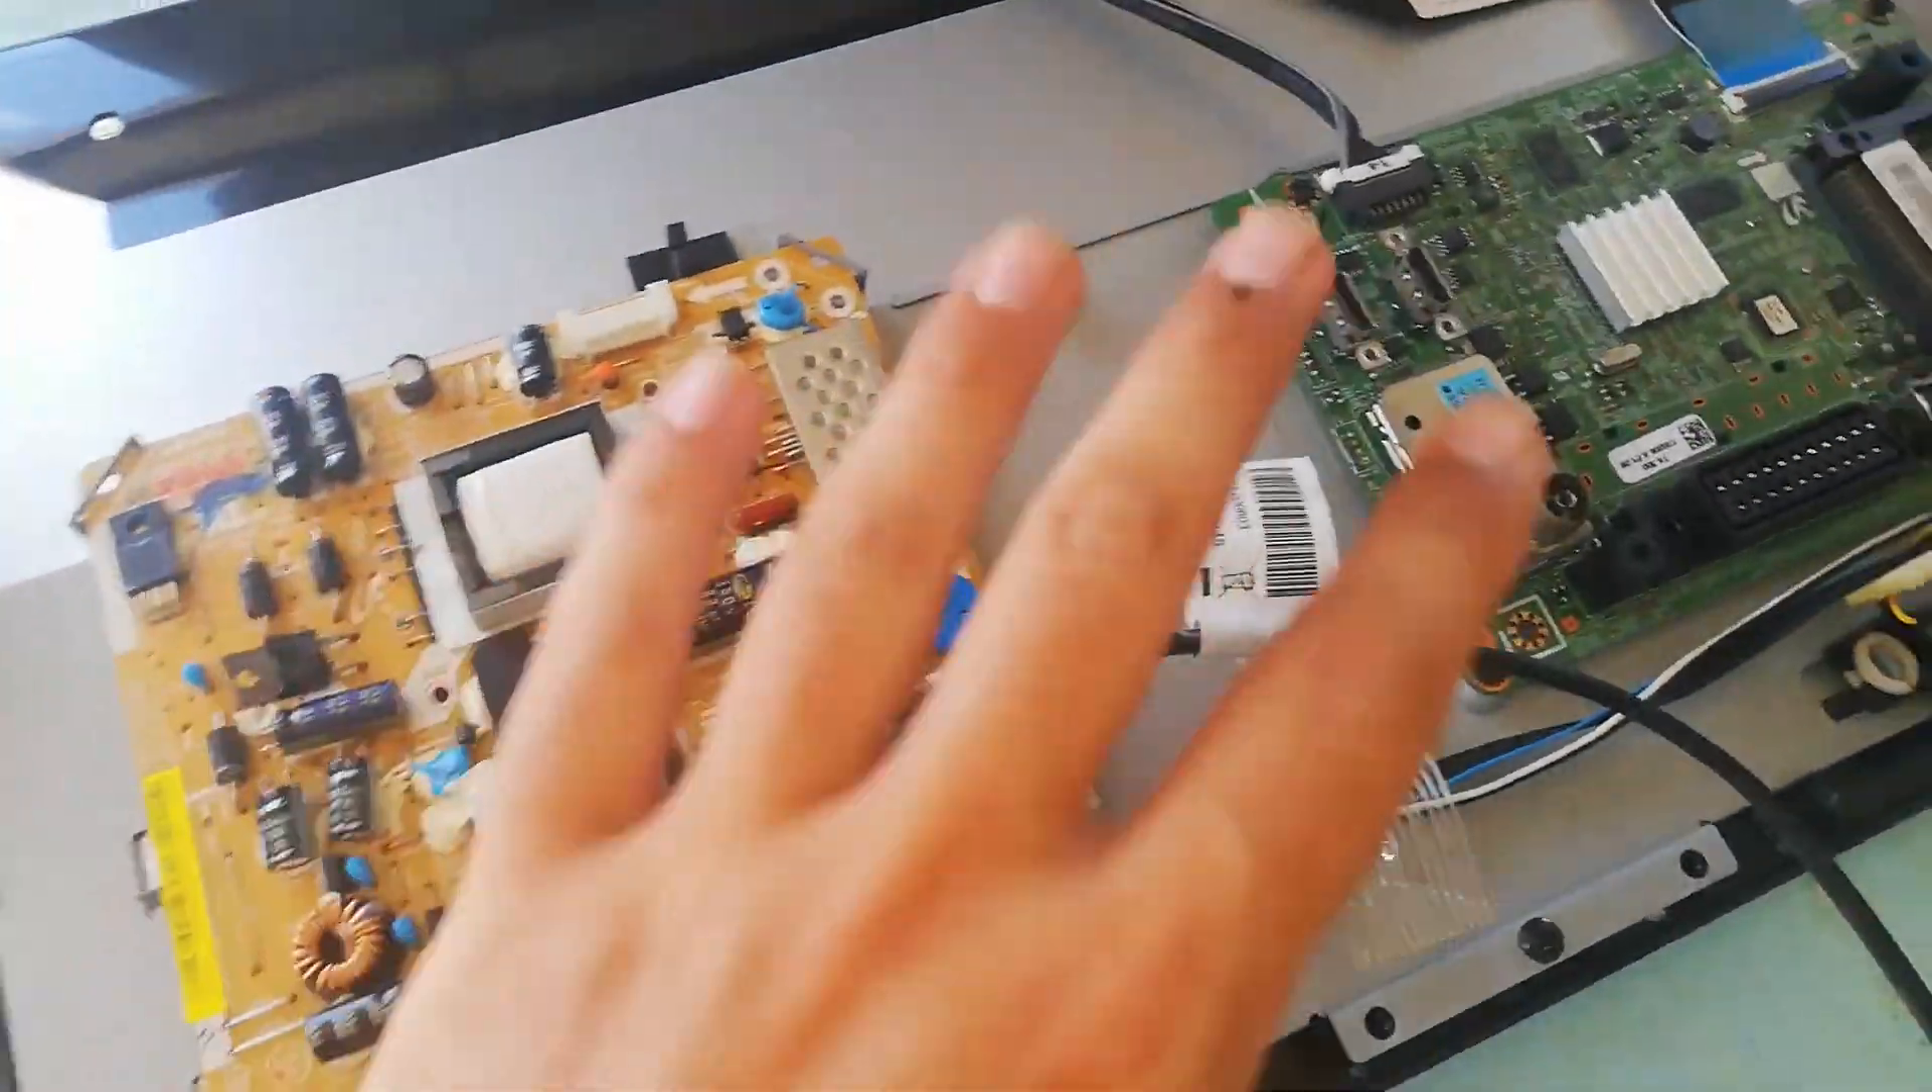O televisor montadinho Montado como quem diz Falta a tampa Em cima.